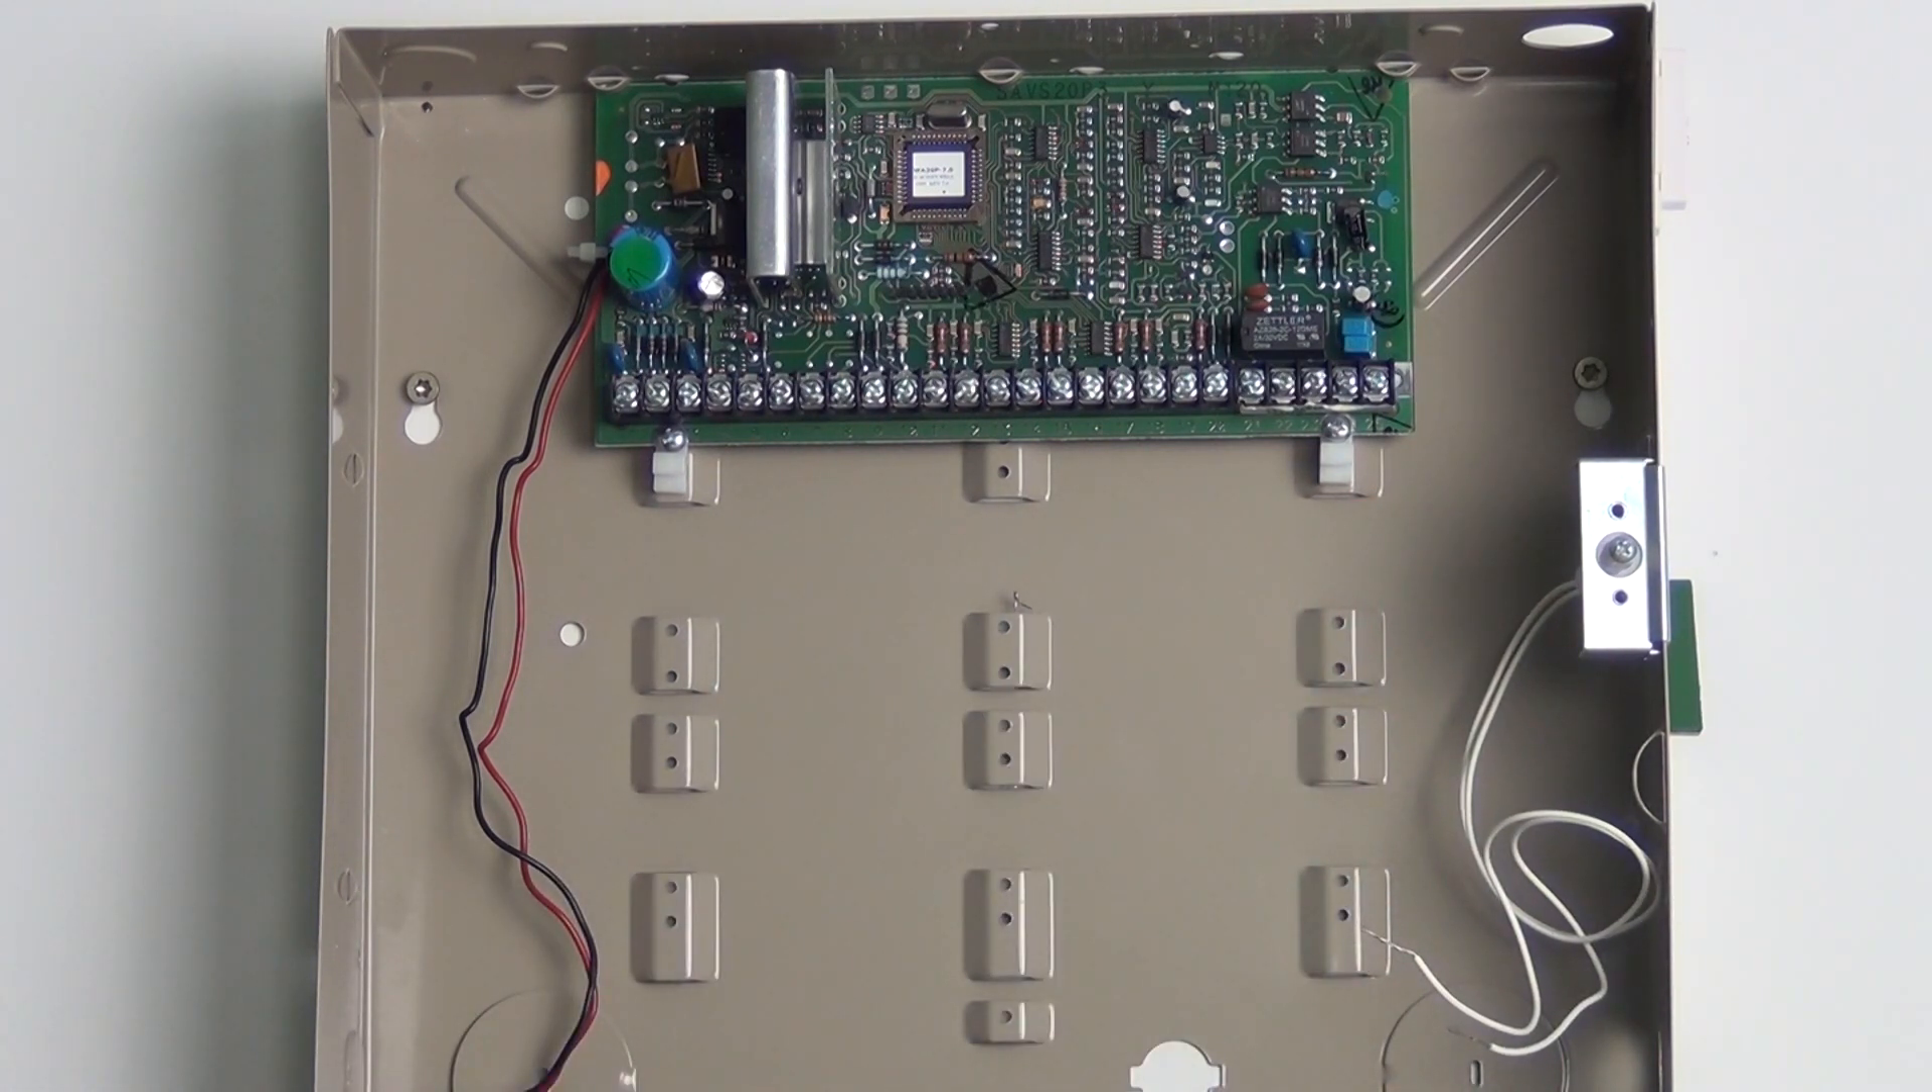Here we are at the Vista 20P panel on the wall here in the shop and I've got the door off of it.